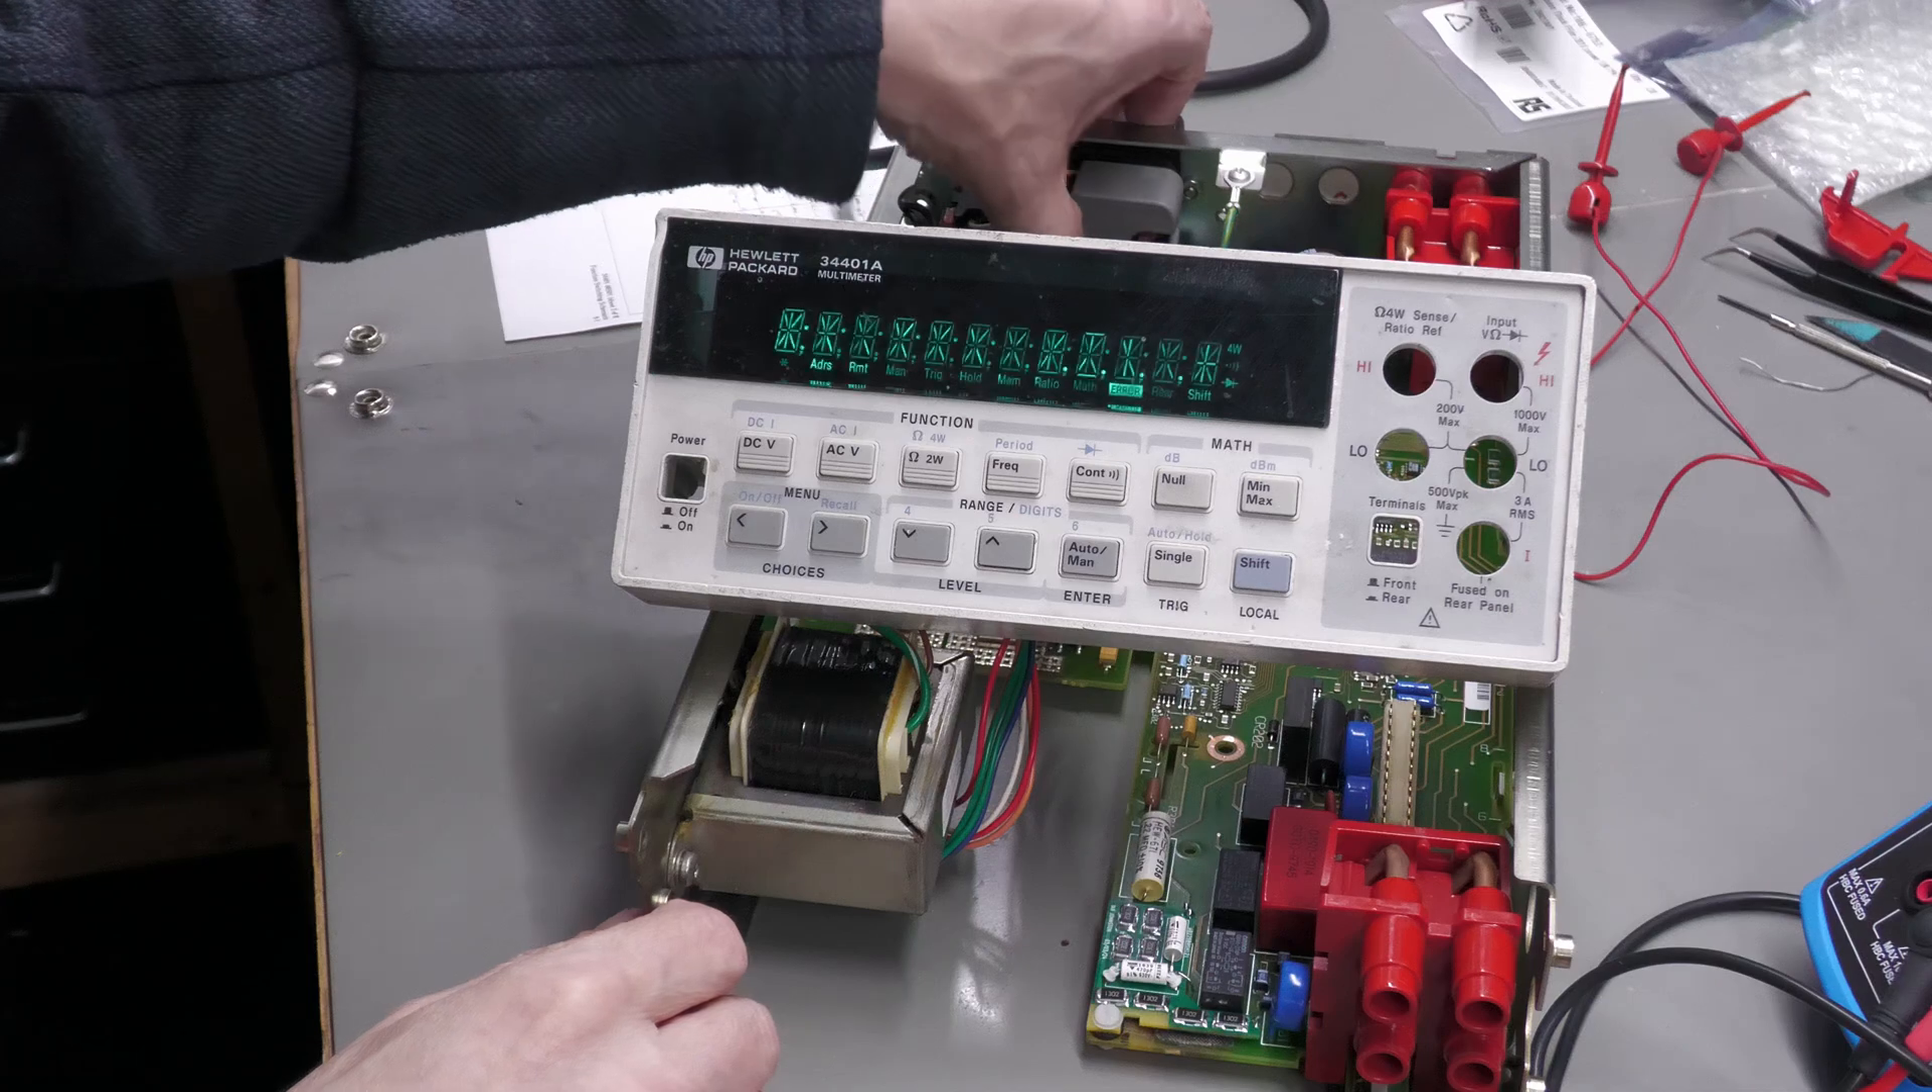Okay, that's the board back in the chassis there, just temporarily so that I can power up.